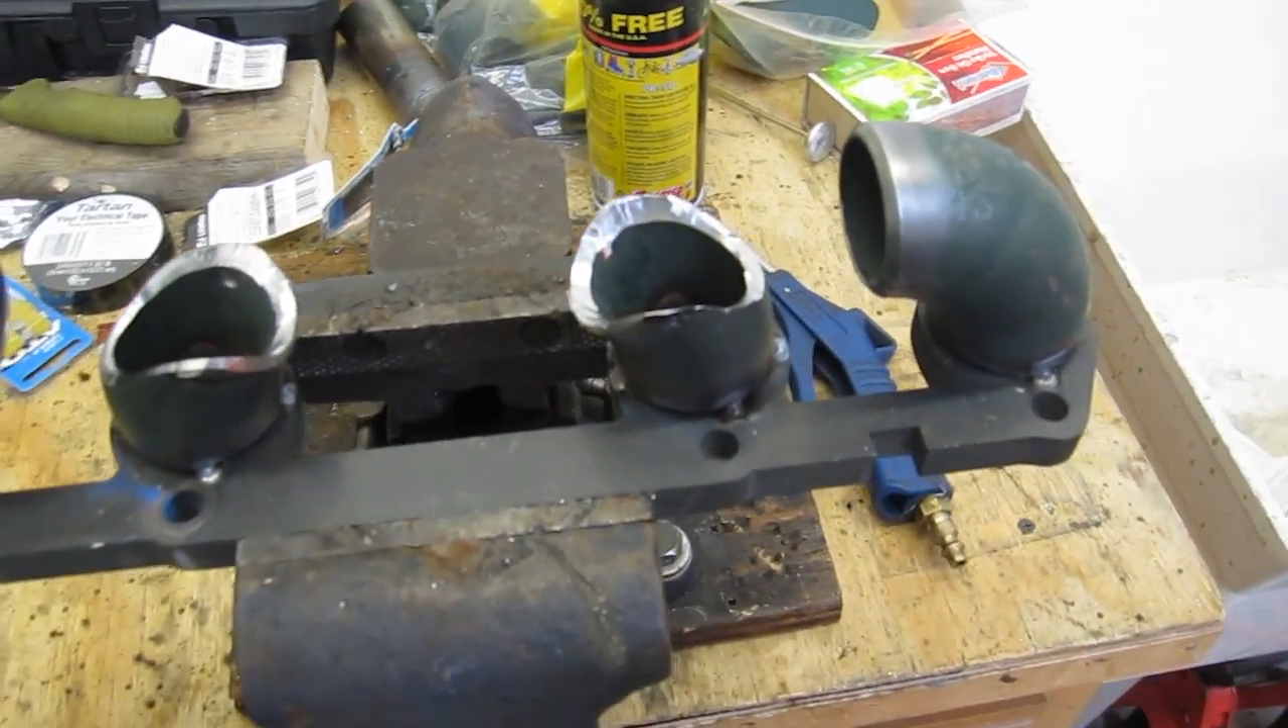Just got my runners tacked on the flange for the moment. Just a couple real small tacks of the TIG welder just to hold them there.